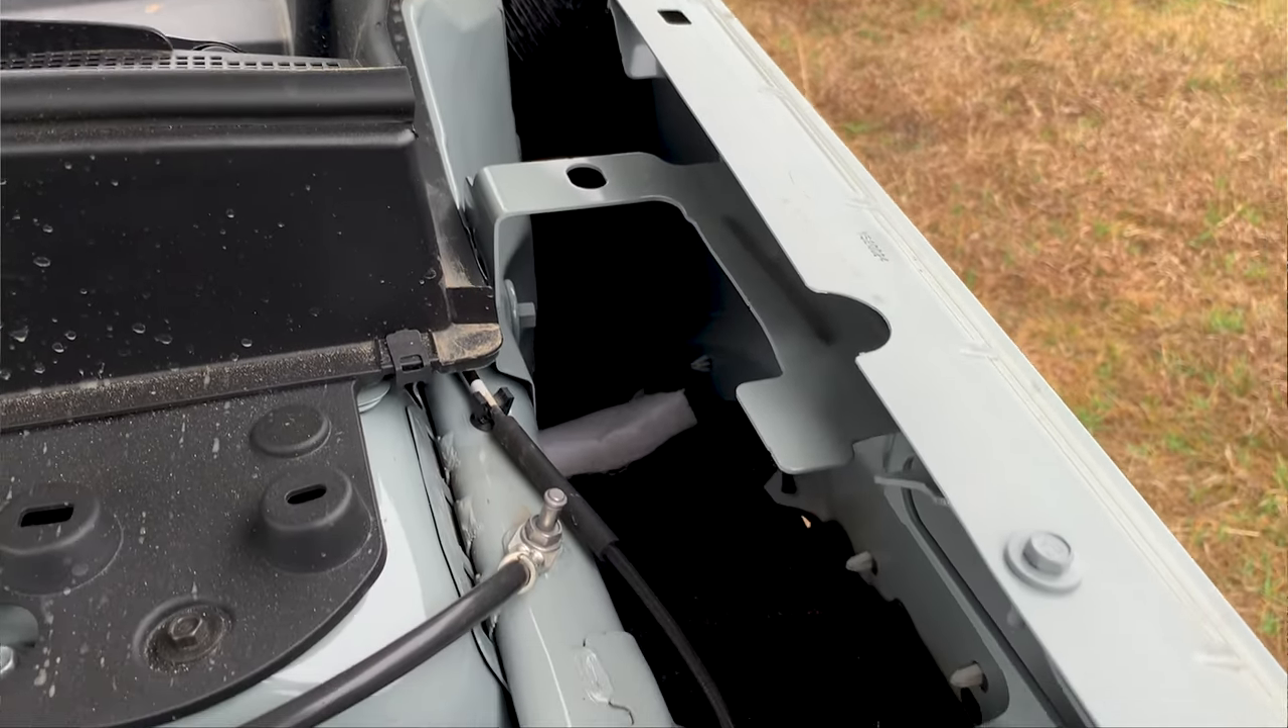Would you notice there's a big gap between the actual chassis rail and the fender there's like a whole hands width.